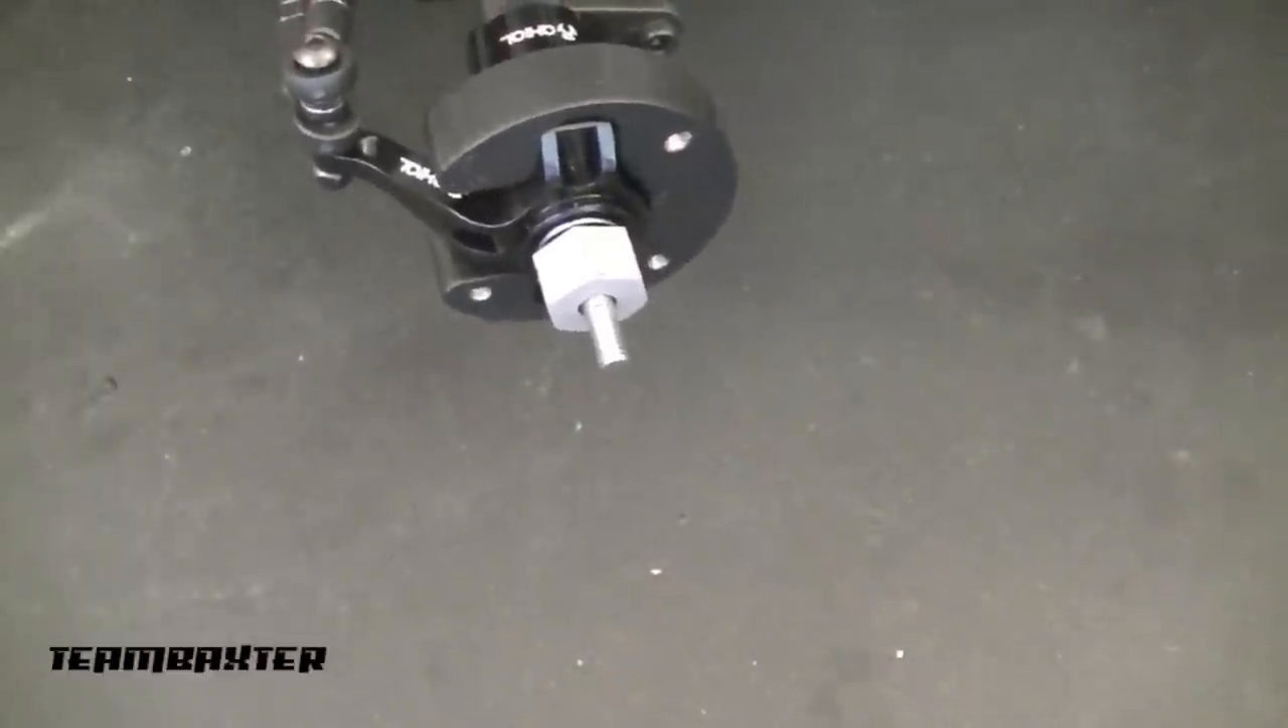Here's the knuckle weight installed on my aluminum axial knuckle.